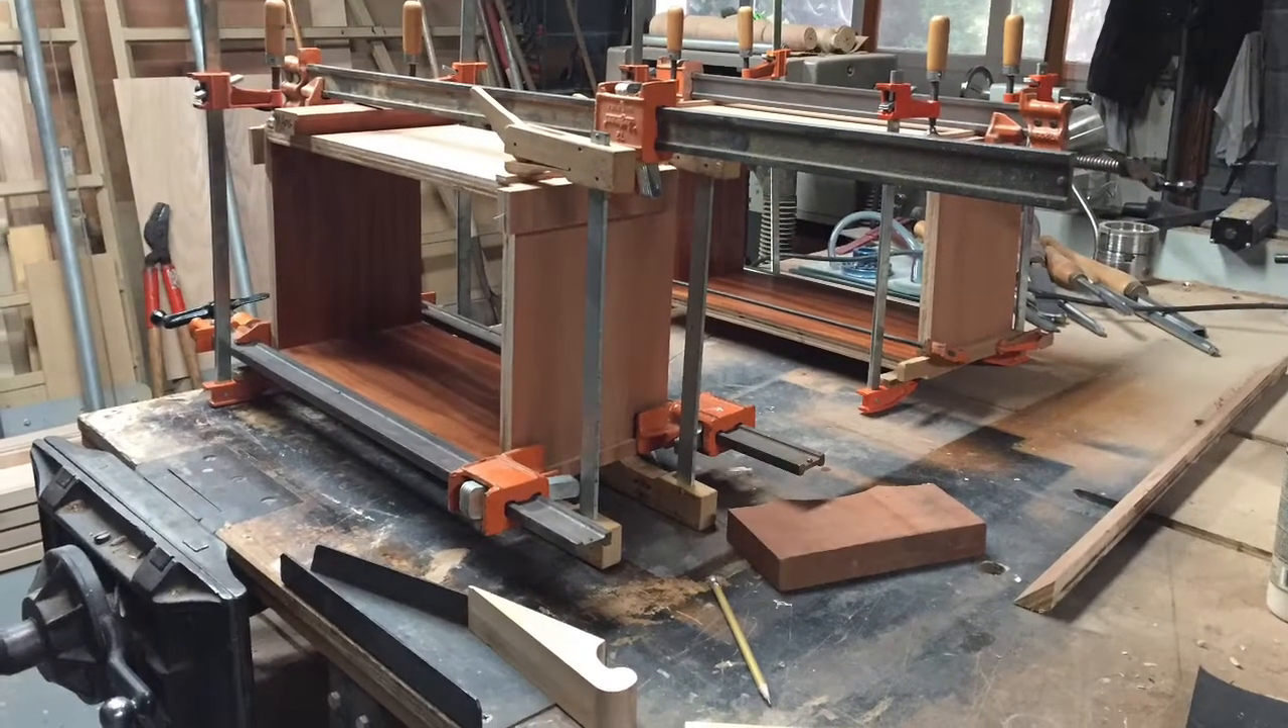Here you can see in the shop I've got the casework glued up and it still took quite a few clamps but when I start adding all the trim it'll really take quite a bit more.